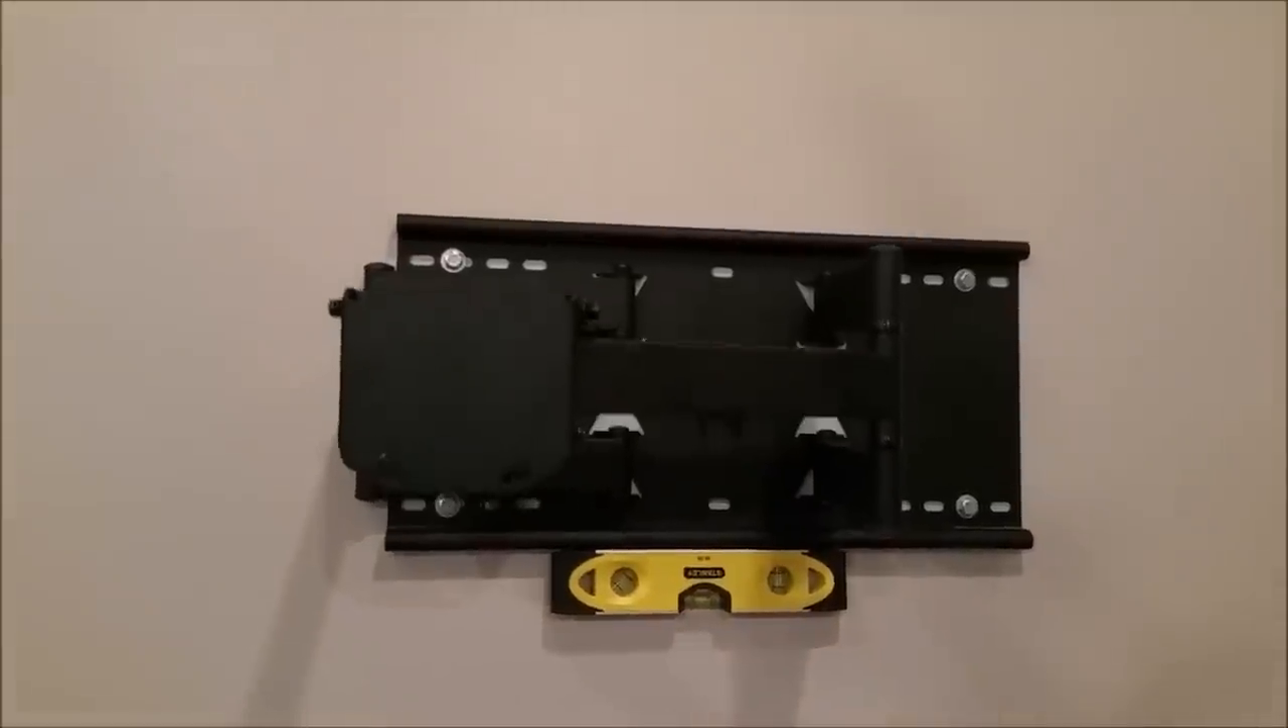The bracket is fully mounted. You can see, since I used my own lag bolts, the four silver bolts in each corner.